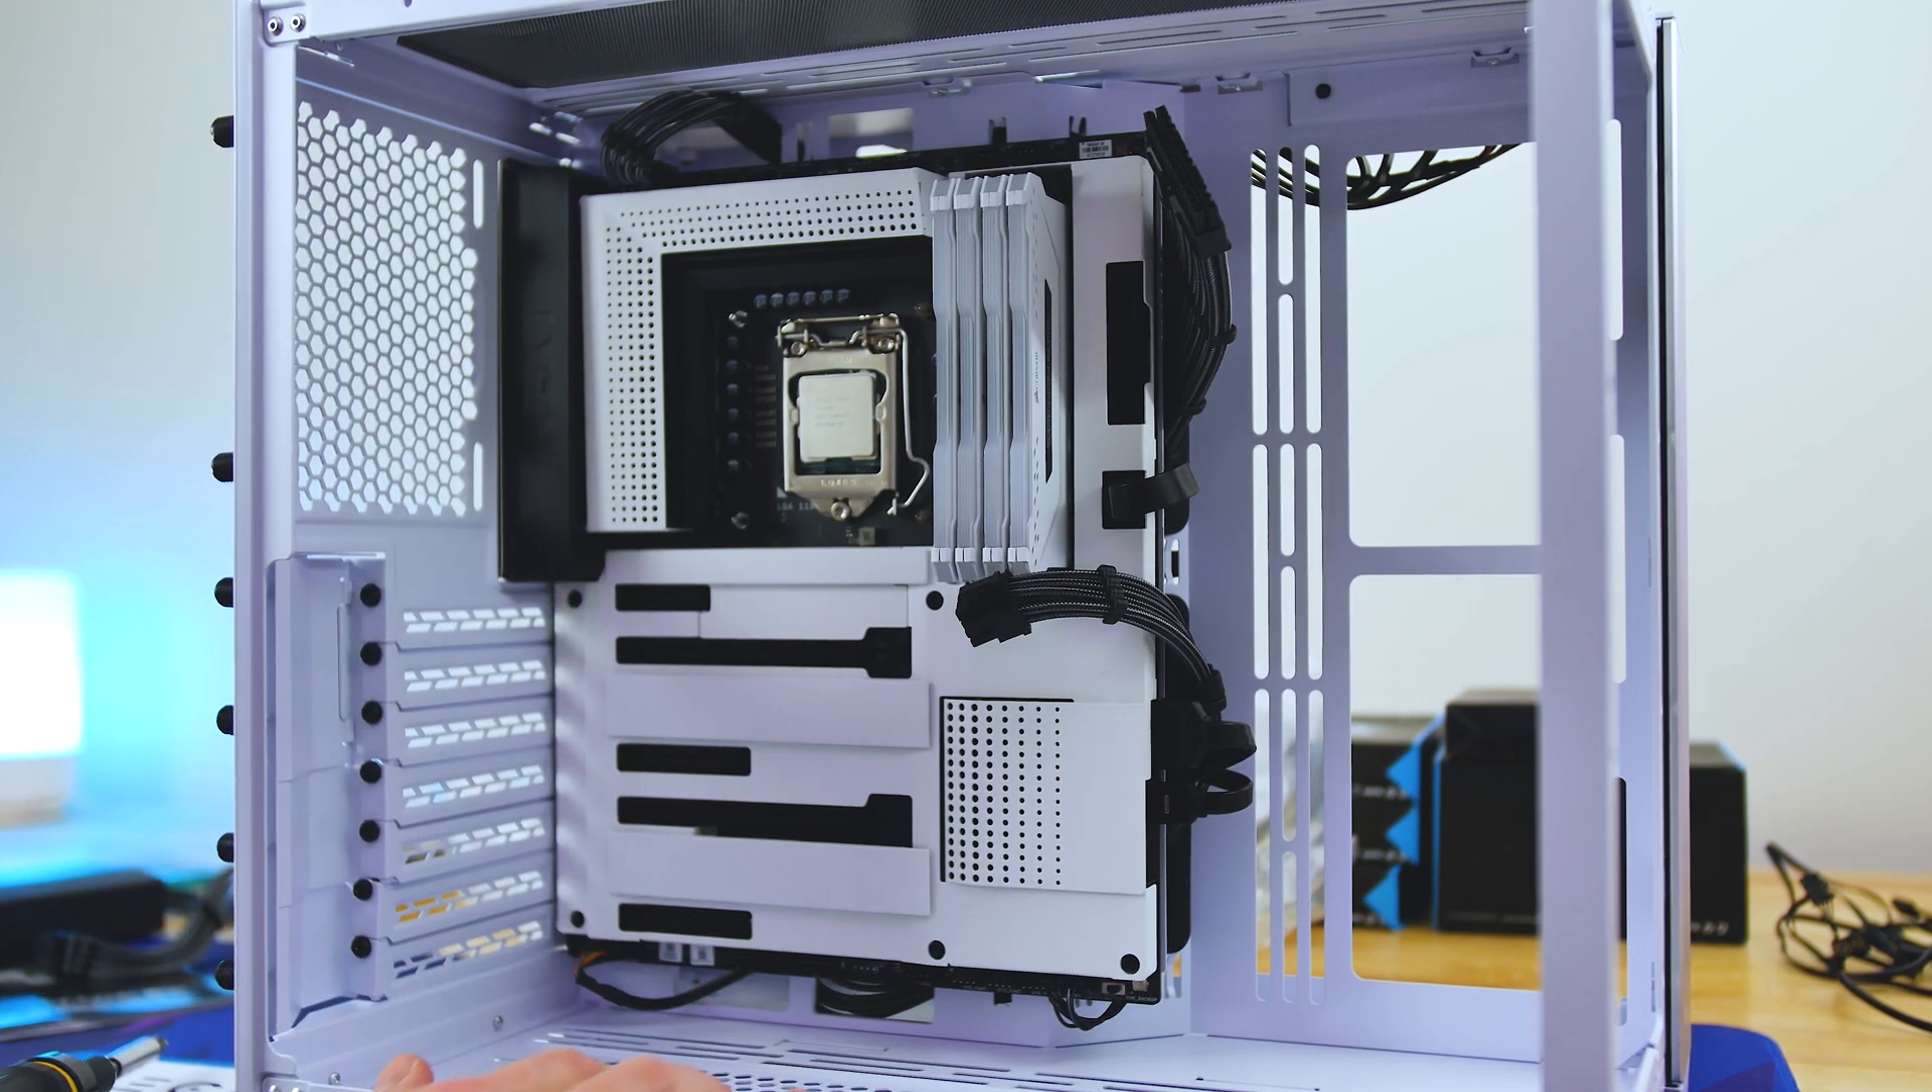I got the motherboard in and I pre-routed some wires.